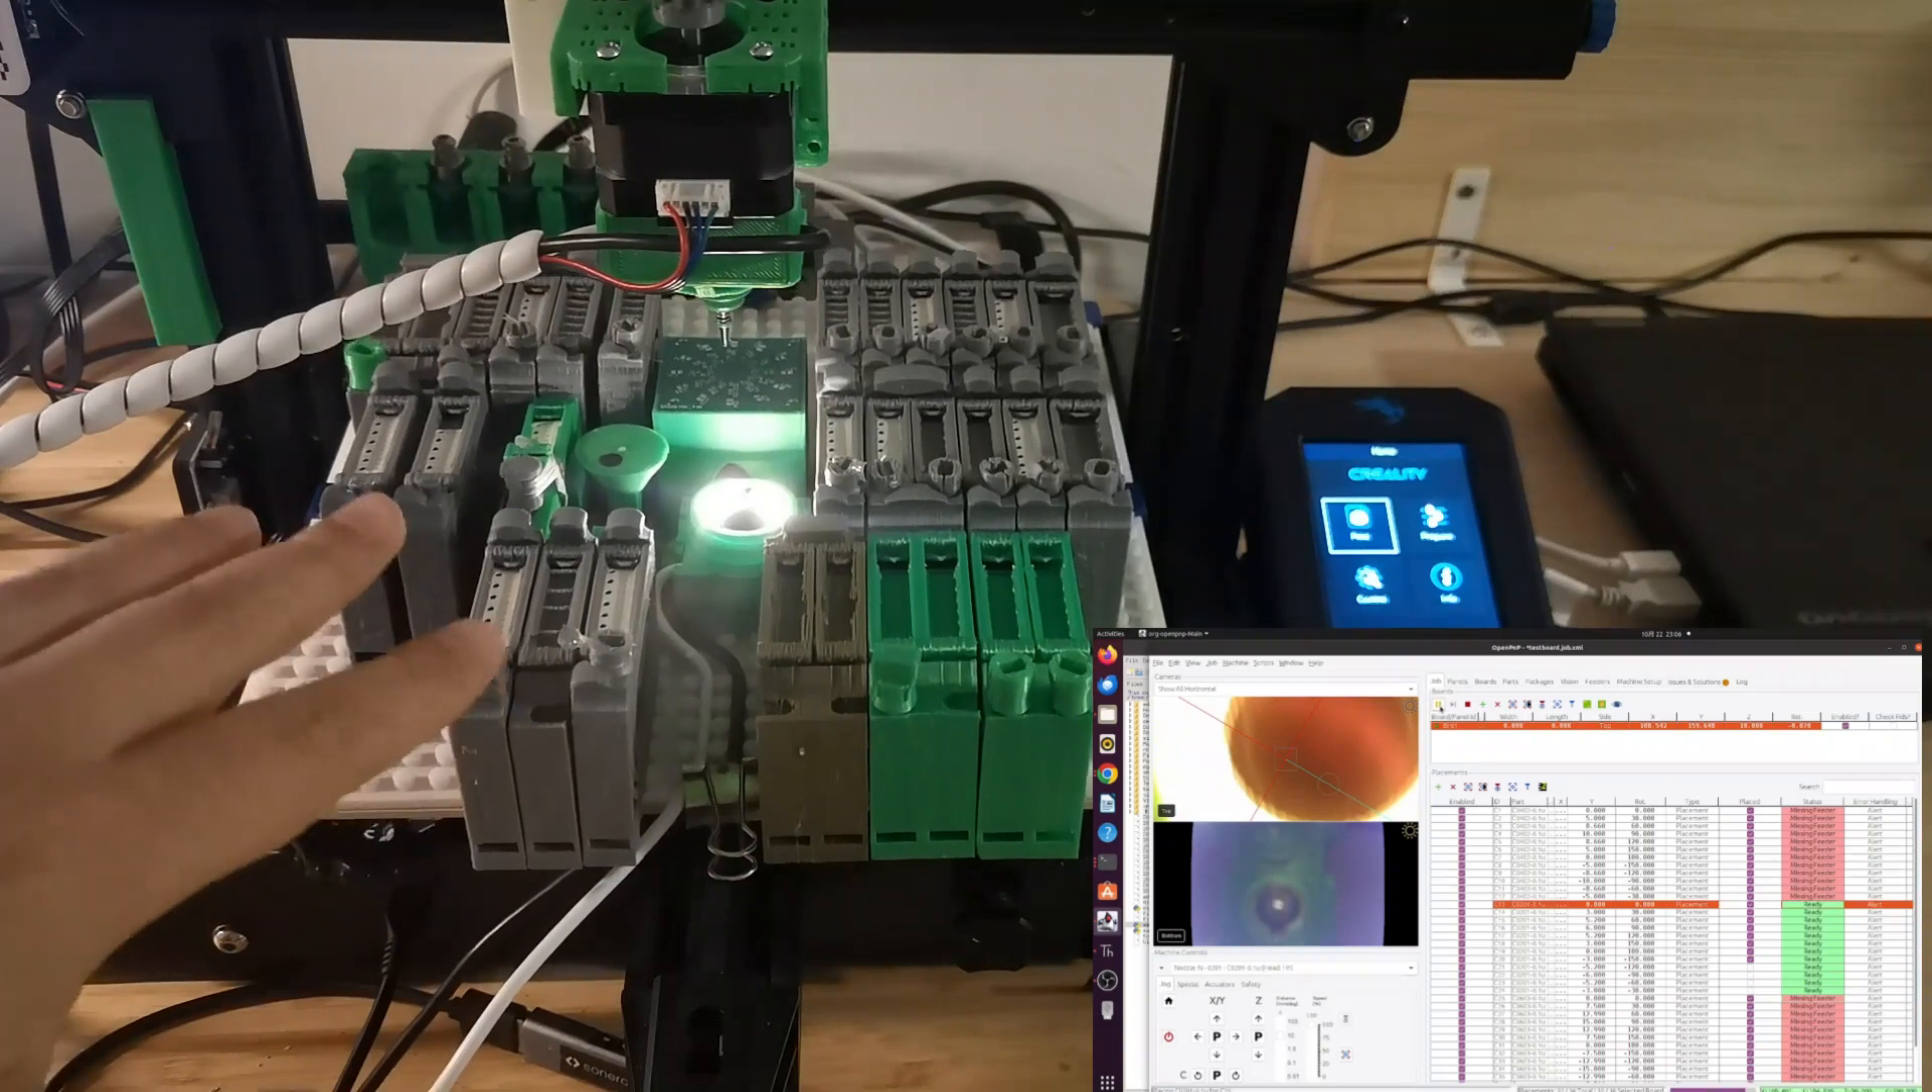And you can see I've already mounted like more than 30 feeders here.